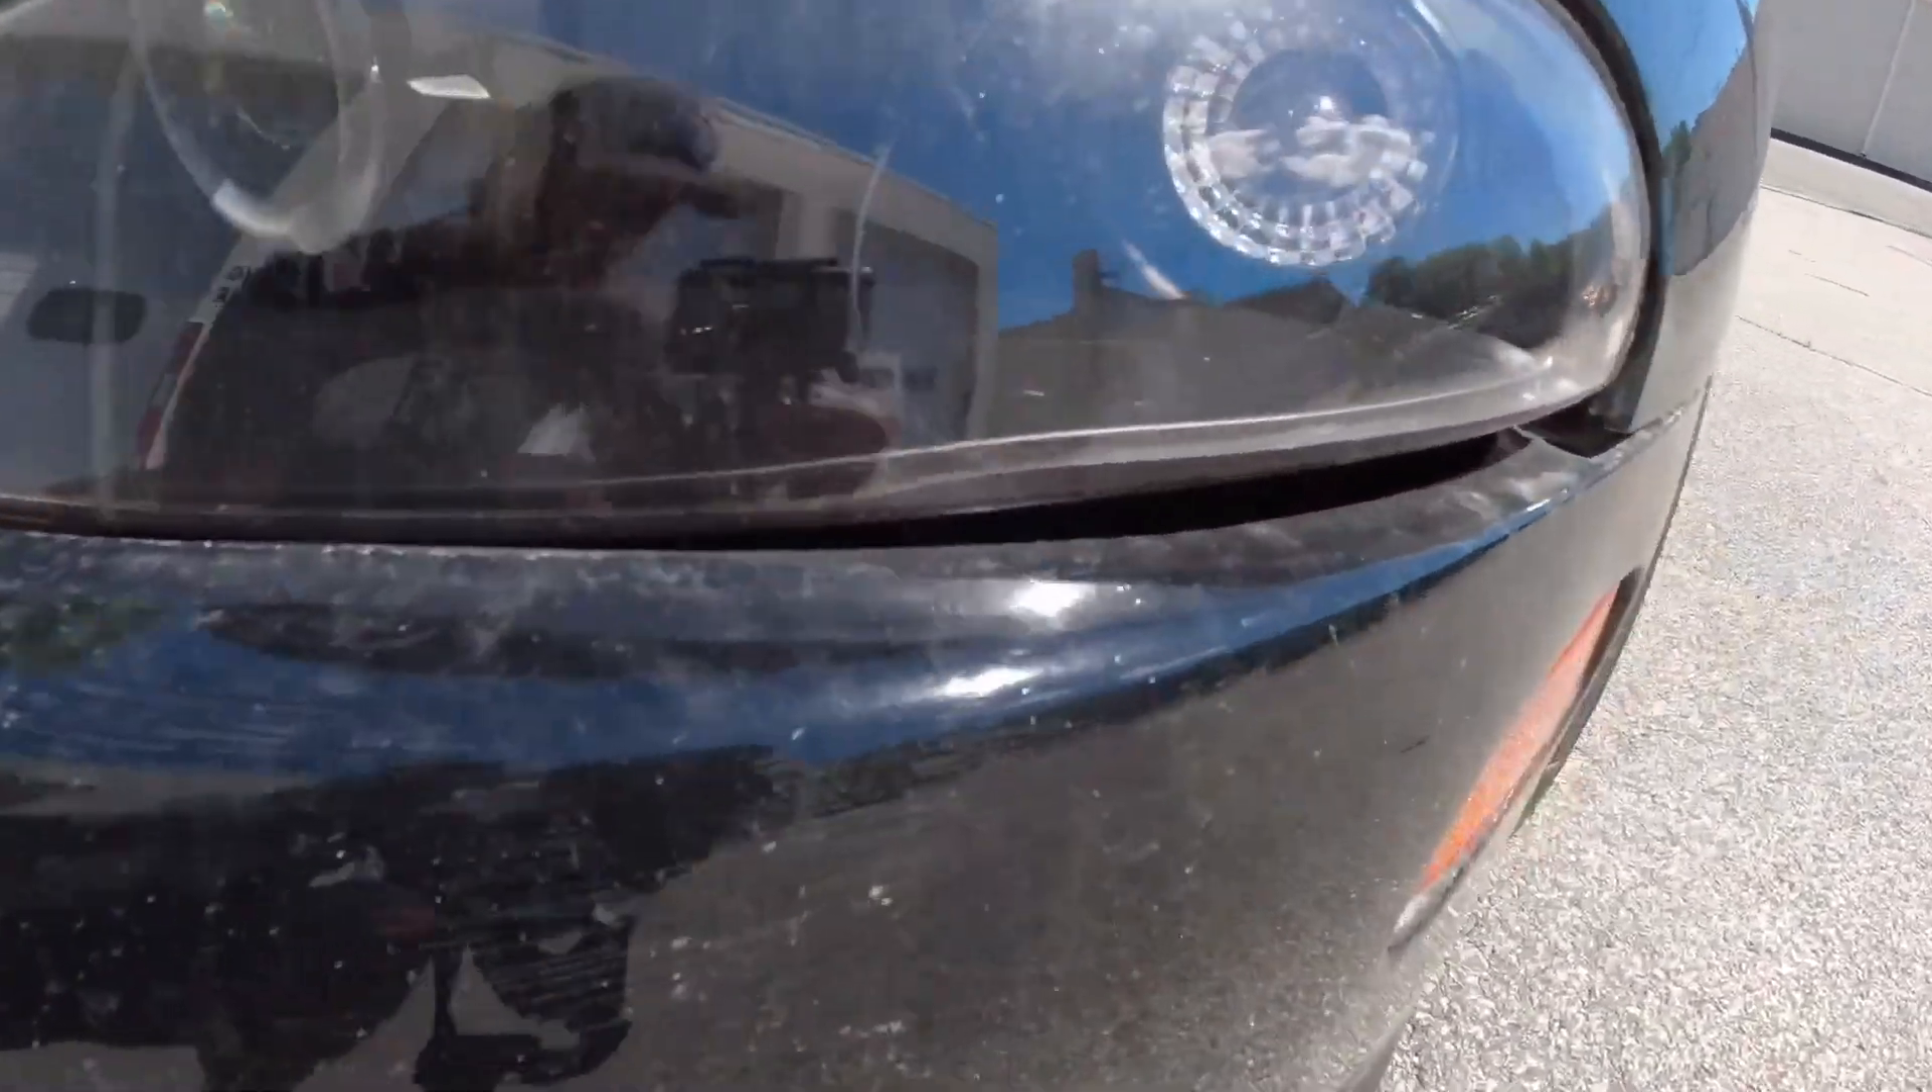It's basically for to try to get this bumper to sit straight look at the spacing right here the spacing right here that gap.